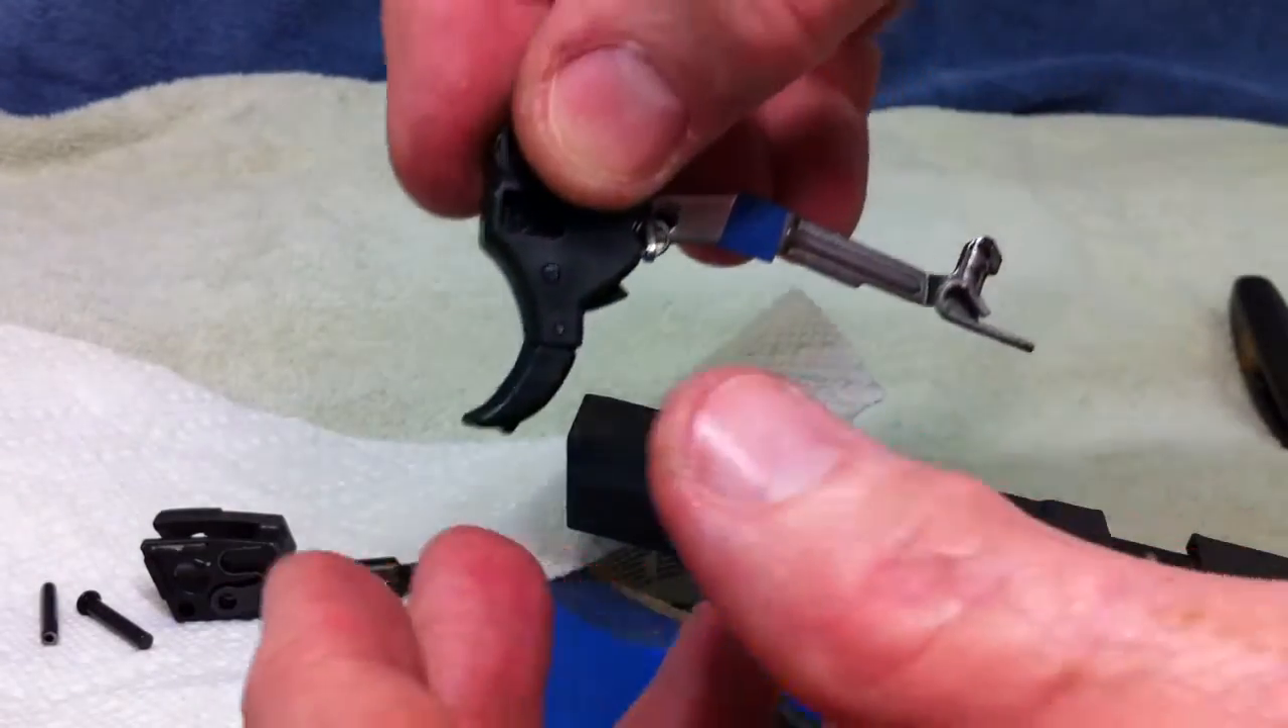Now the trigger's out of there.